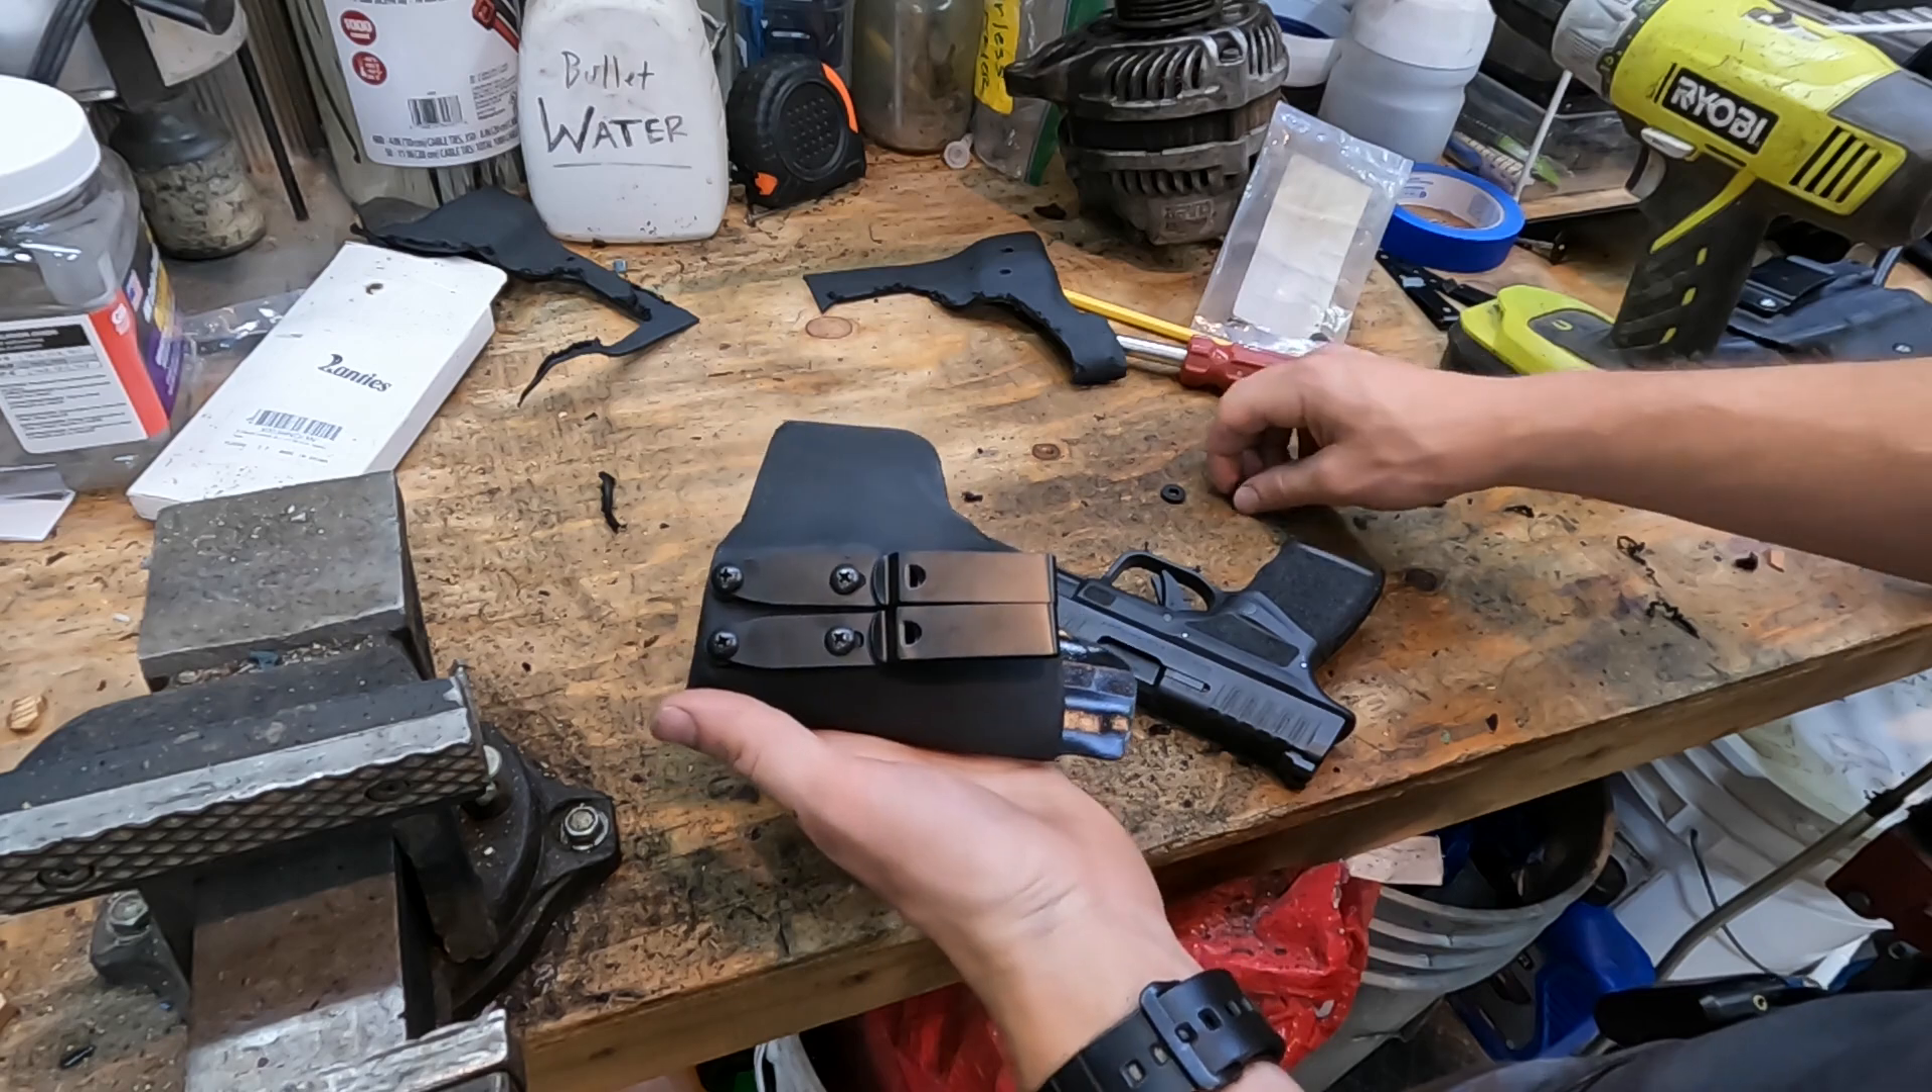So now i got the clips in there.